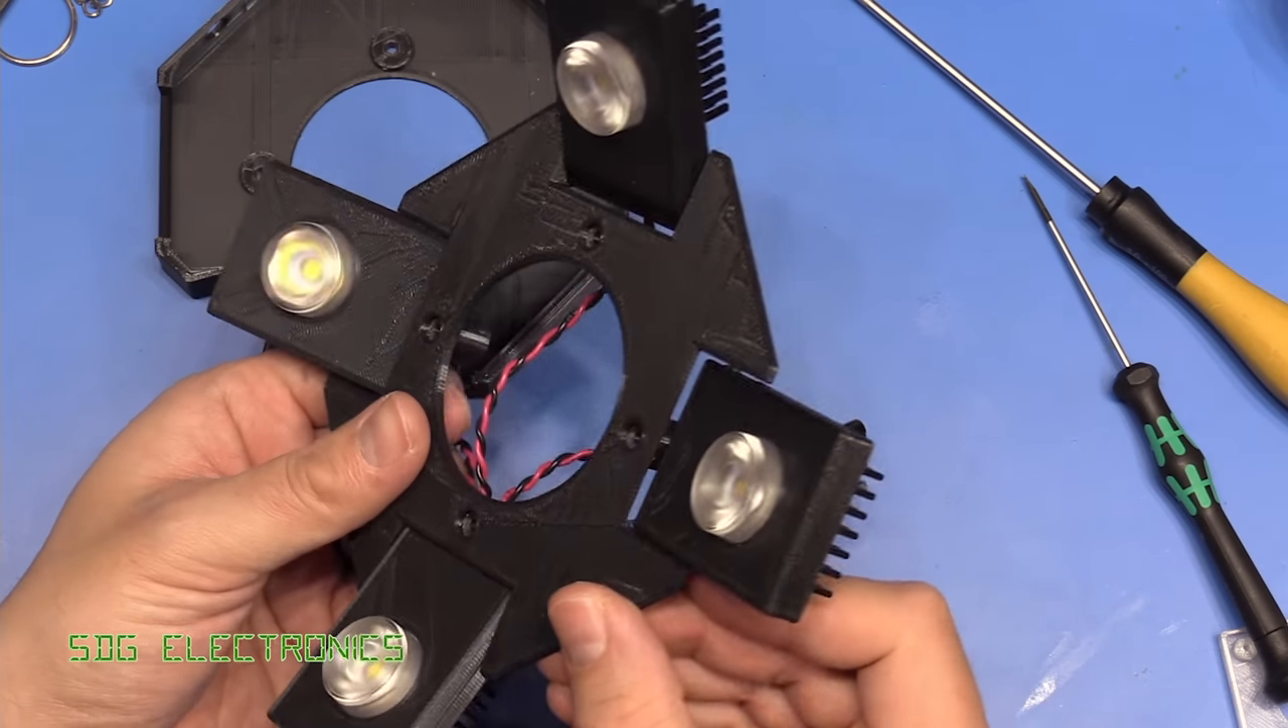So that's the LEDs mounted onto the plate.